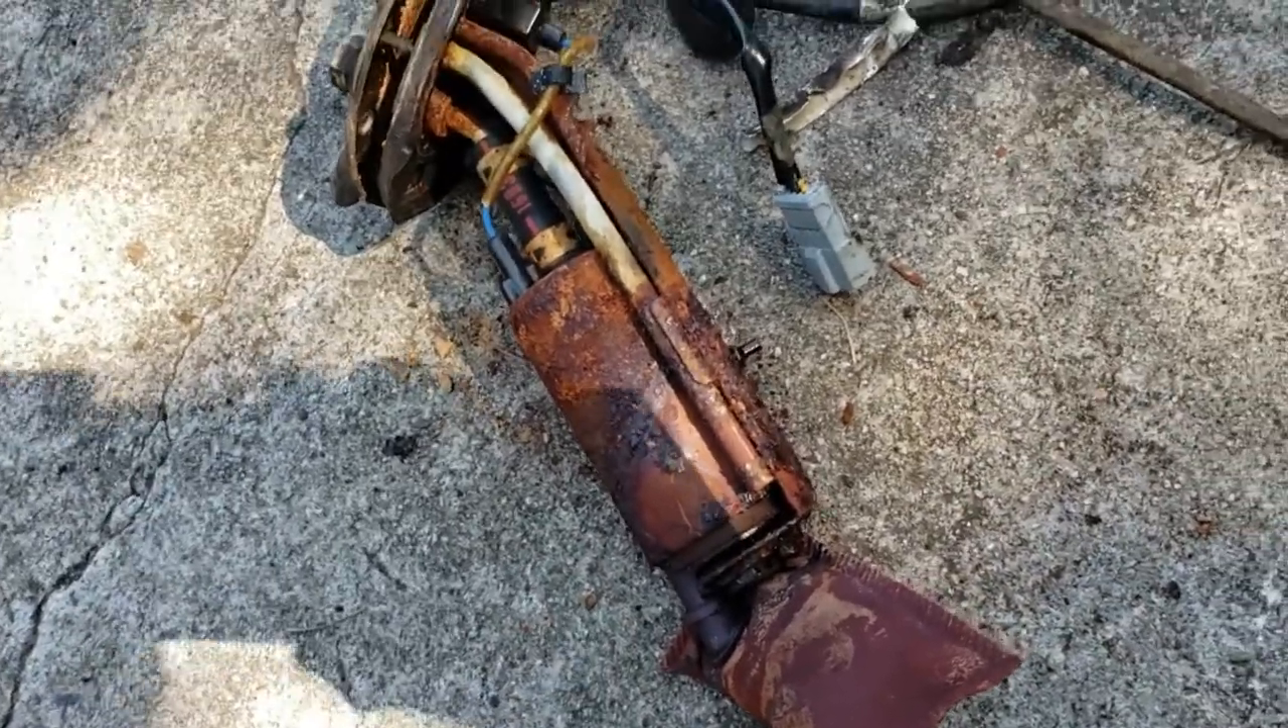All right we got the old fuel pump out.